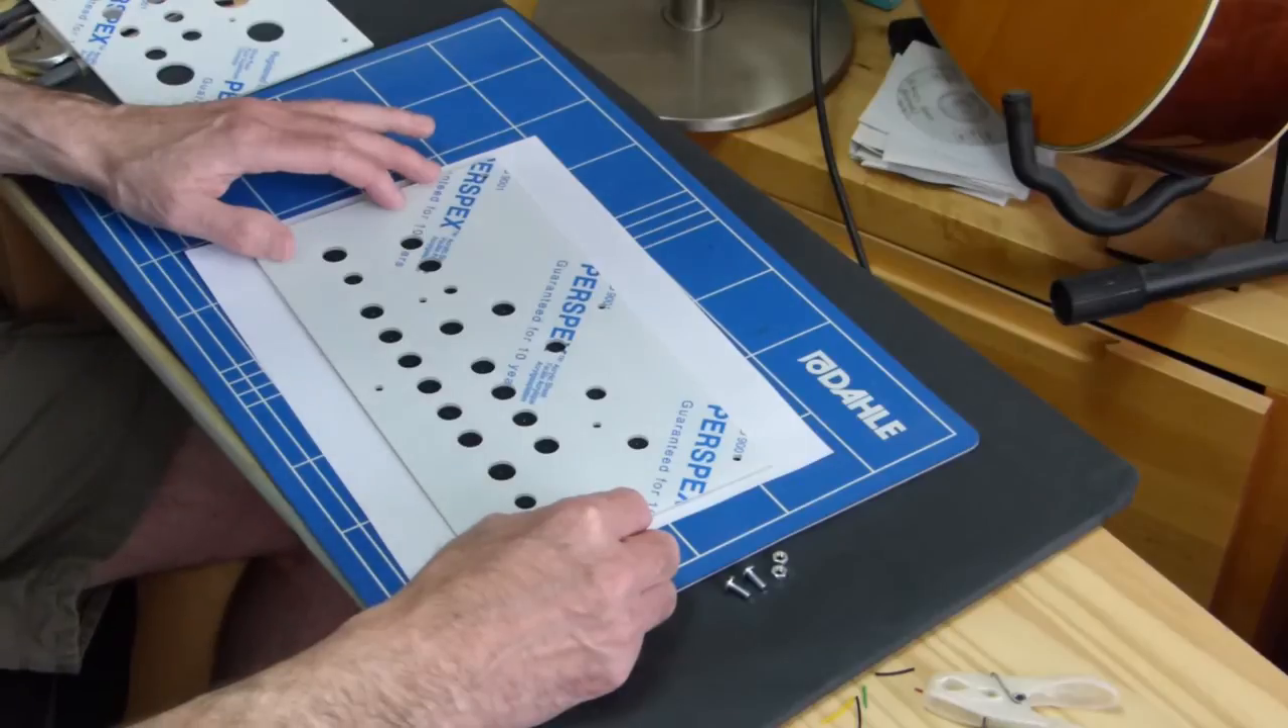The protective films are still on this acrylic.